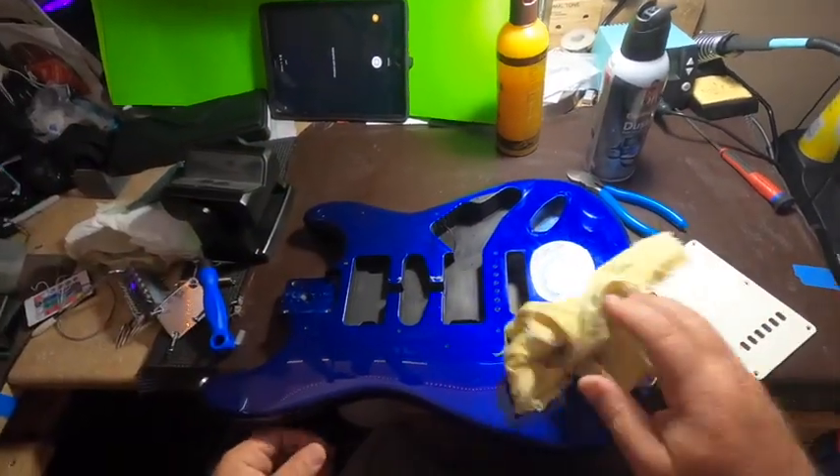Having removed the neck now I'm going to clean up the body as best I can so not to get this filth all over me when I'm trying to do all the other things I need to do.